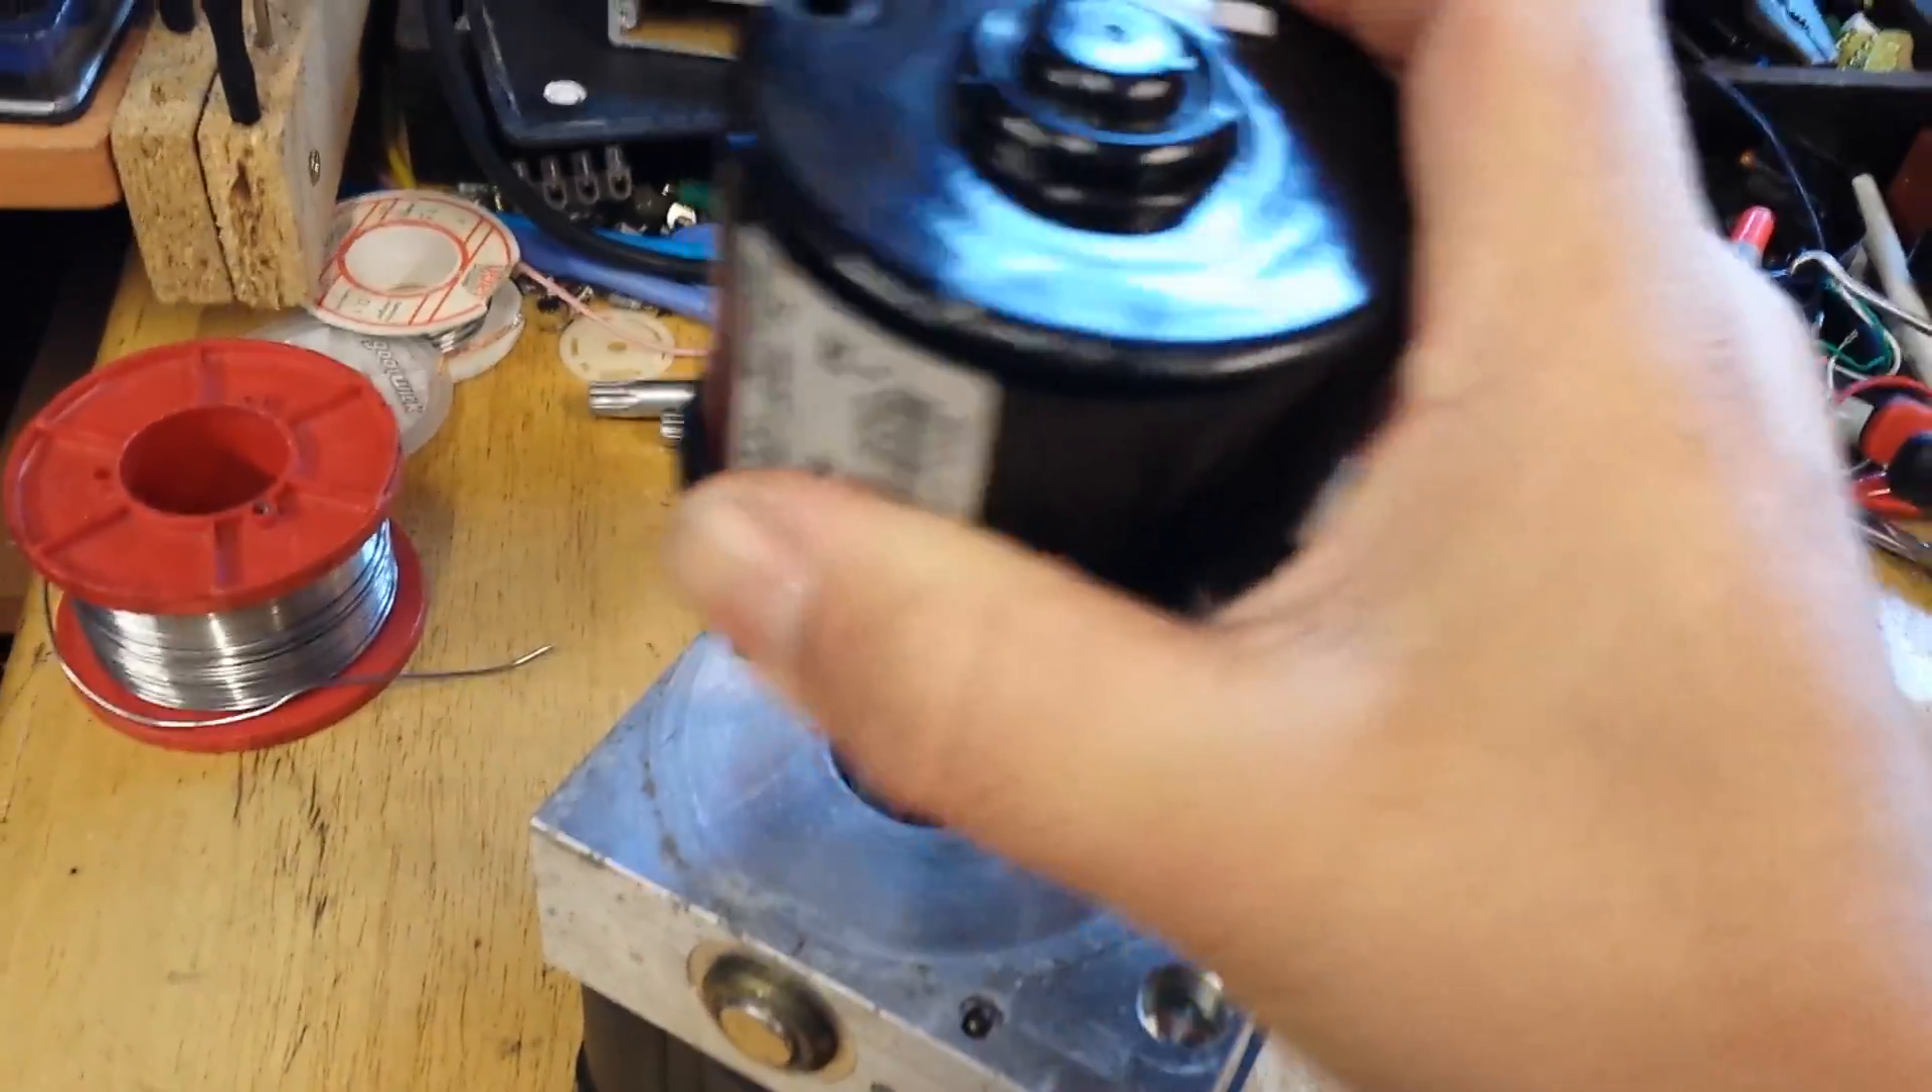There we go motor comes off.